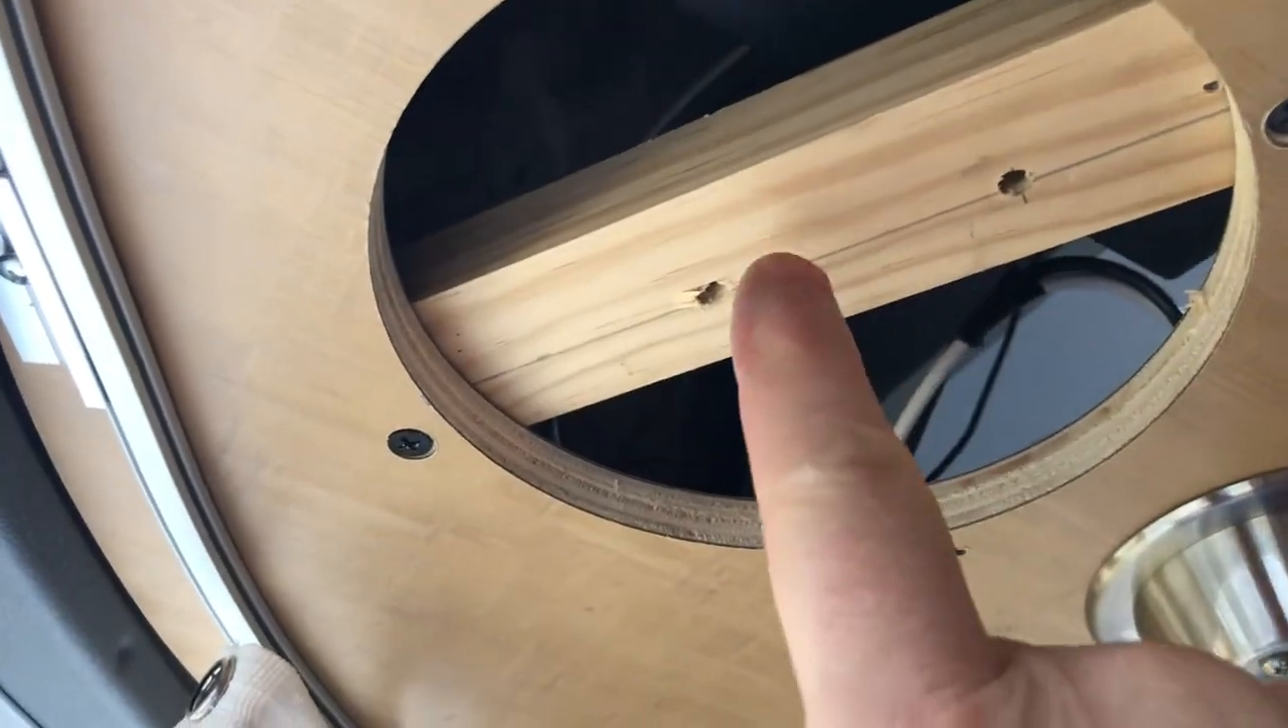I just countersunk a couple of drywall screws, put some scrap one by two in there.